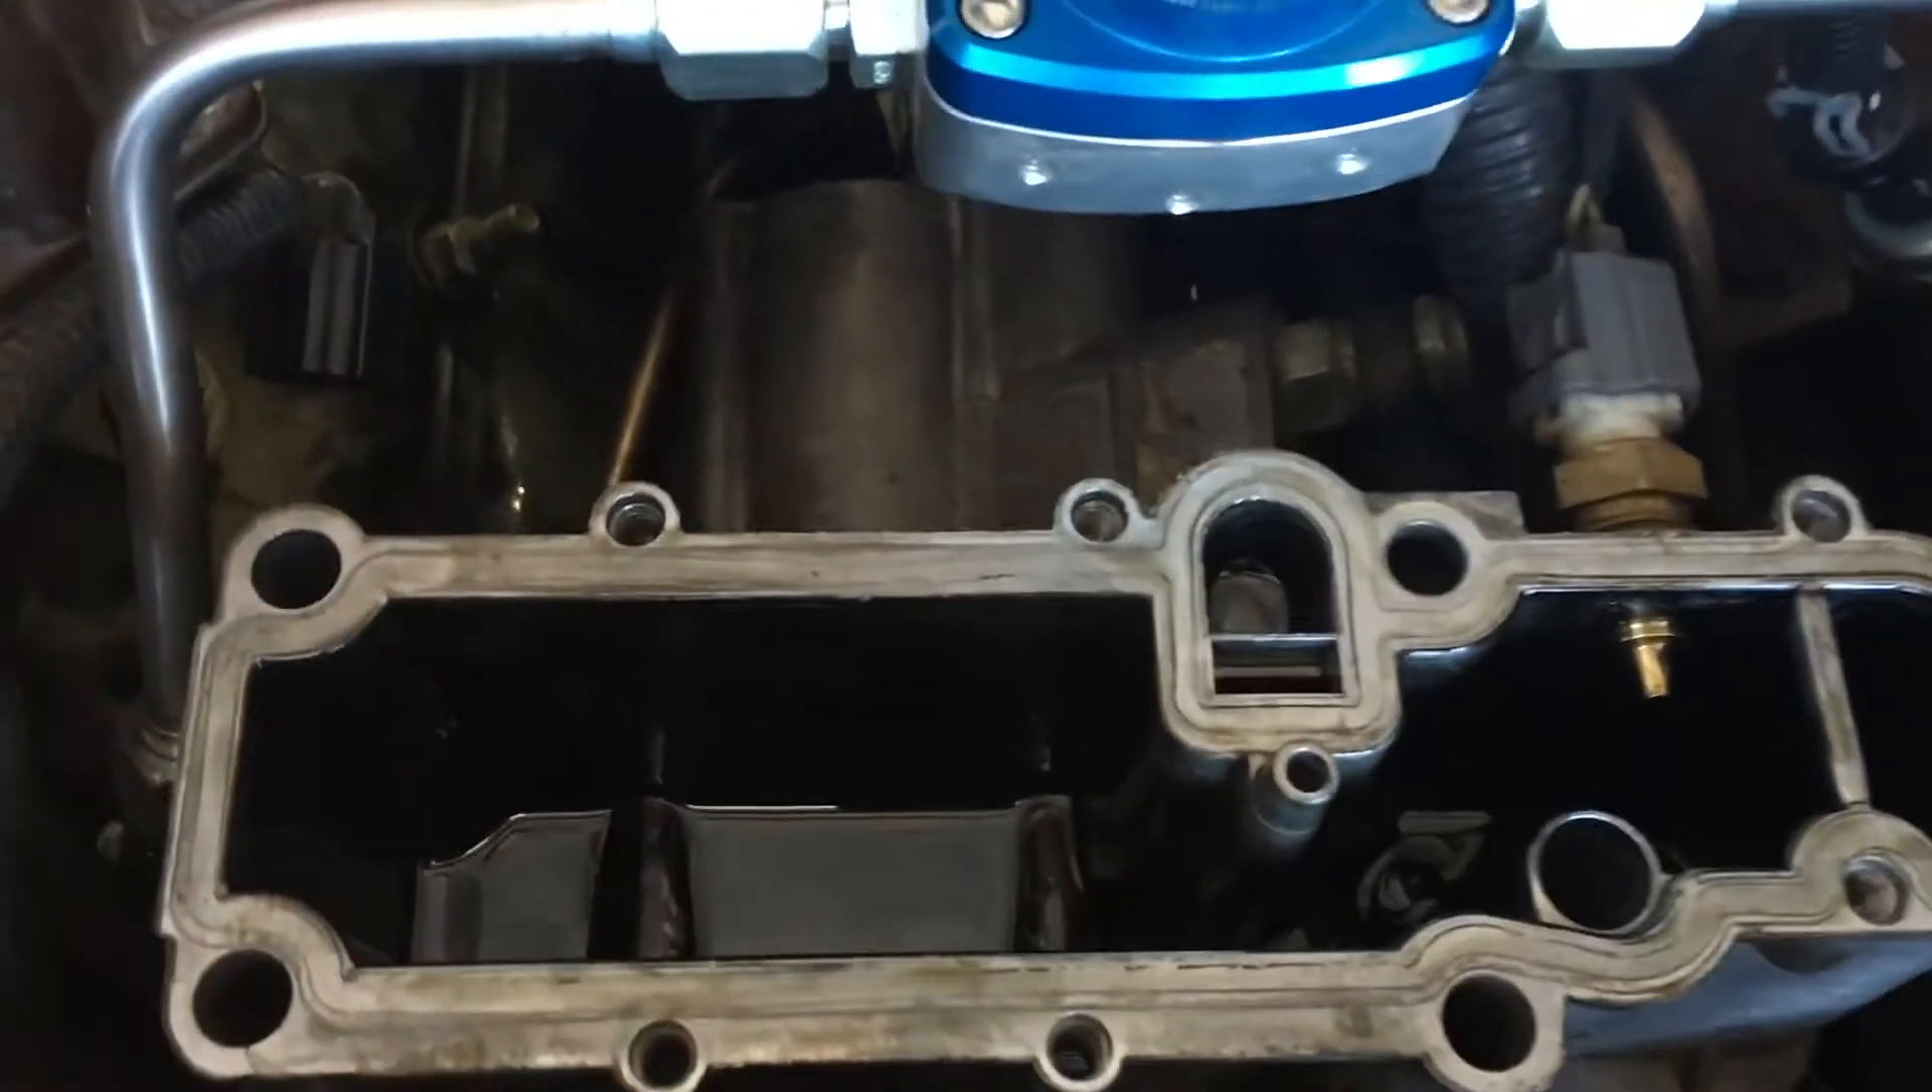We've got the lid off, the cover off the high pressure oil pump reservoir.